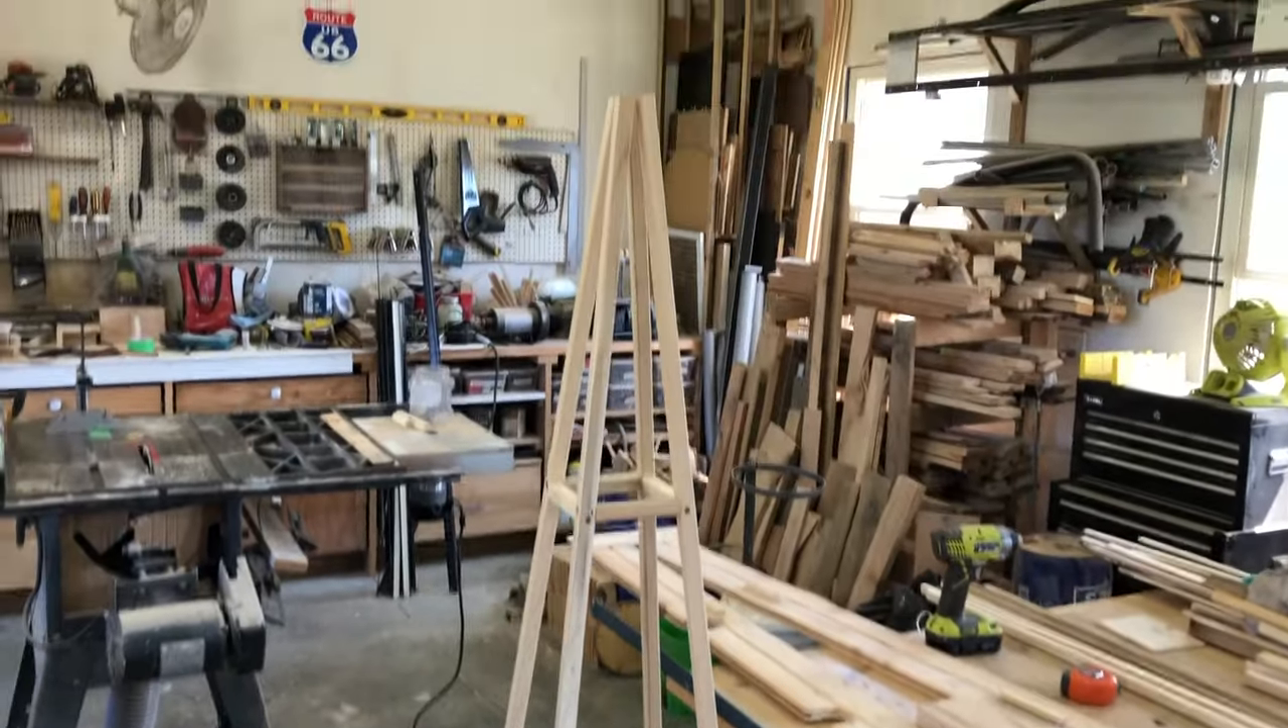There is our basic structure assembled.